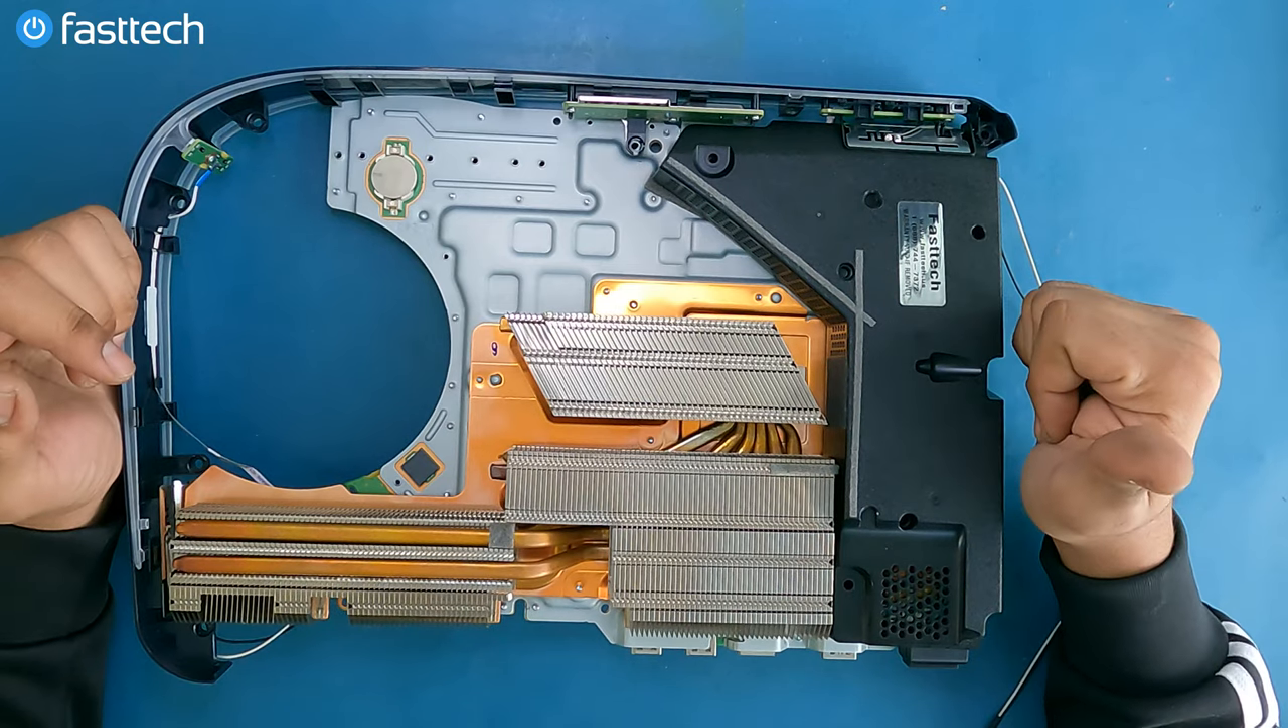Now we have our new power supply installed here.